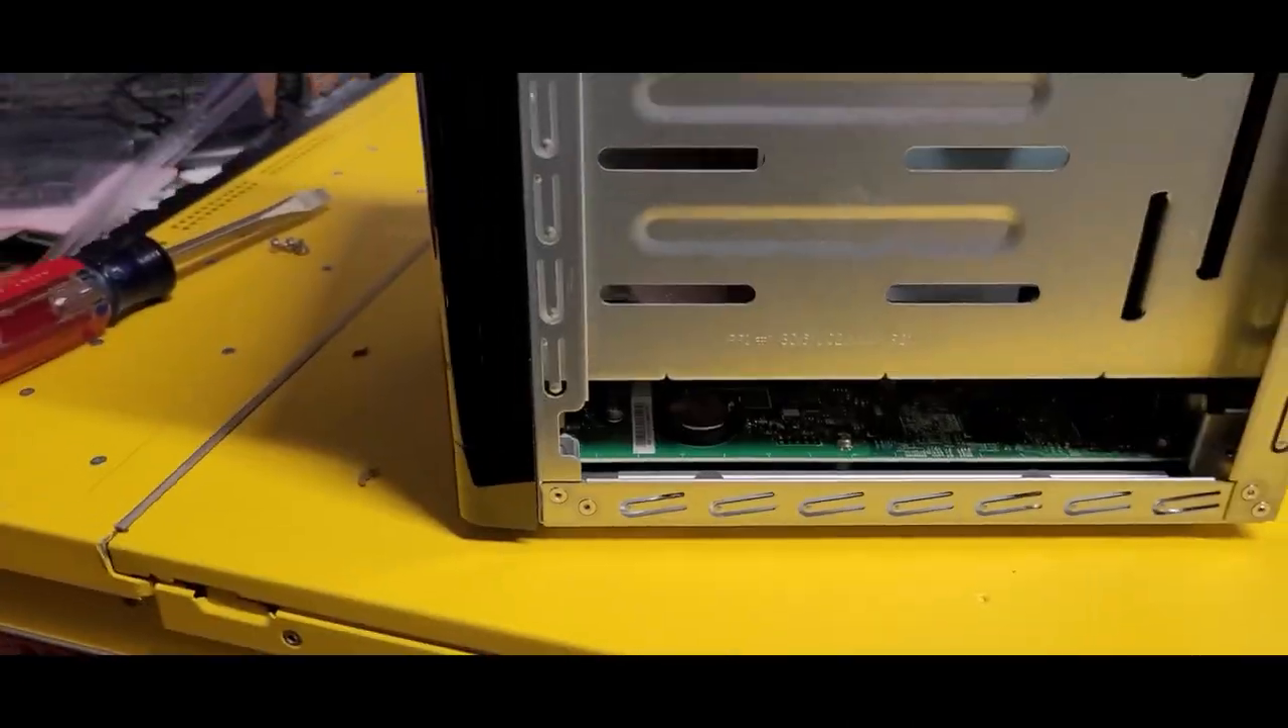So I've taken the shell off.